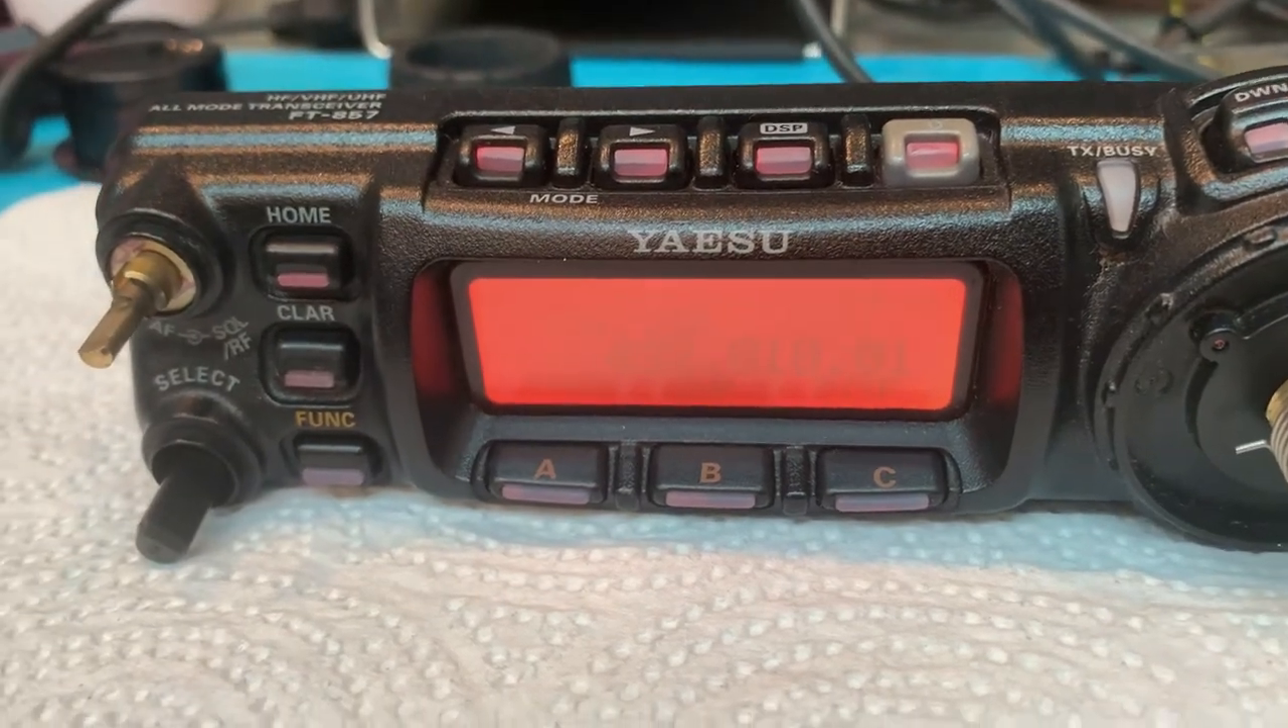So we're we're pretty much ready to go here except for uh final assembly of knobs.